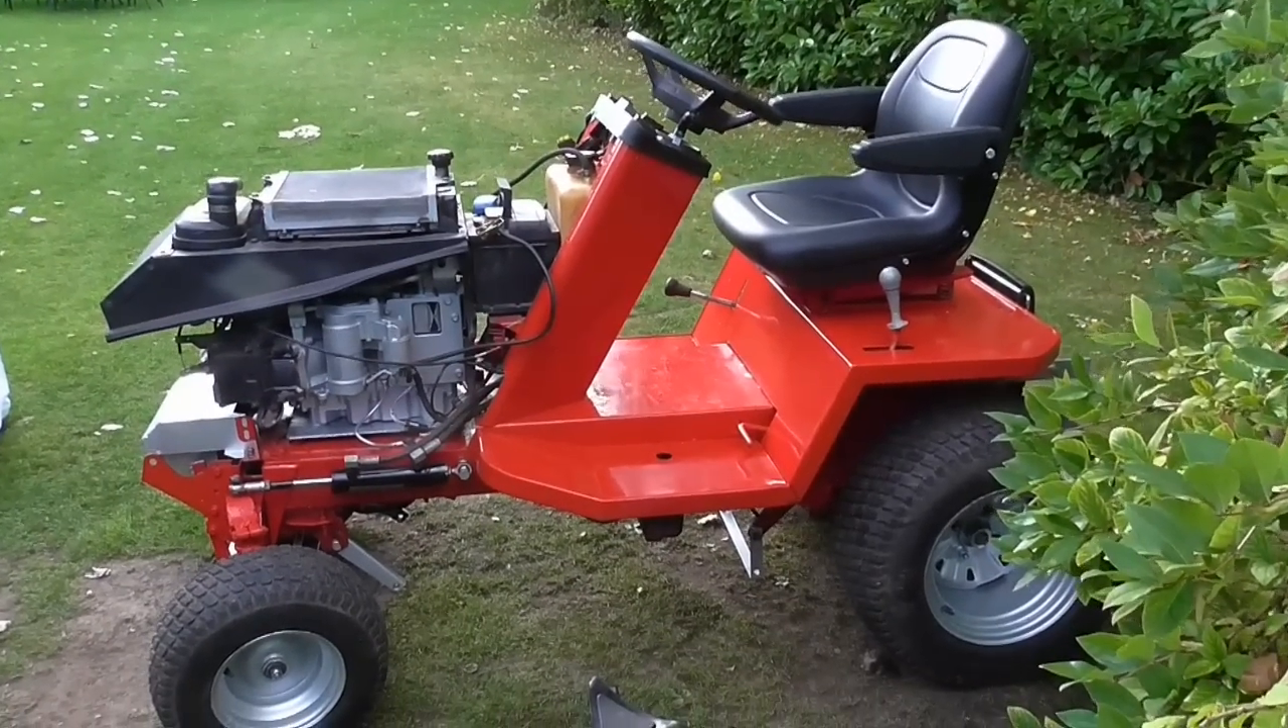Right, that's the seat on and it's looking quite good.